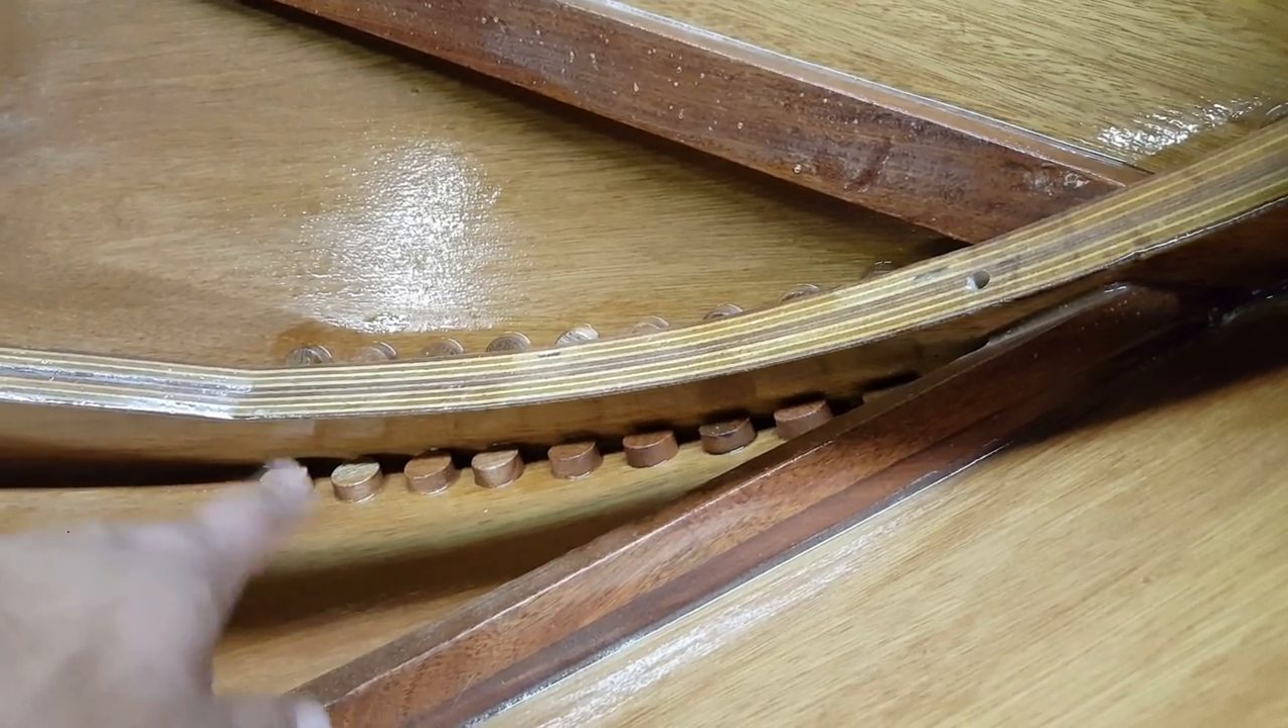All right so we now have all of our blocks glued in here these are our little round ones that we were making on the disc sander.